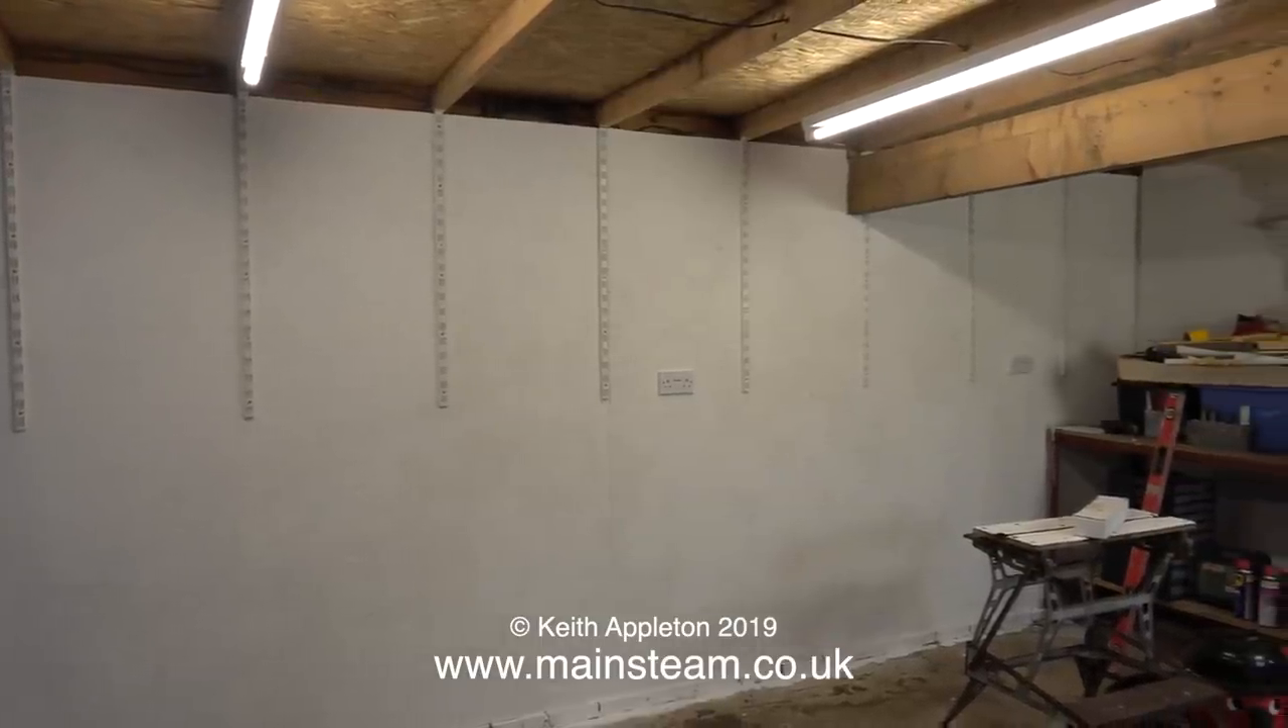I repeat the process and screw all the brackets to the wall and now it looks like this.